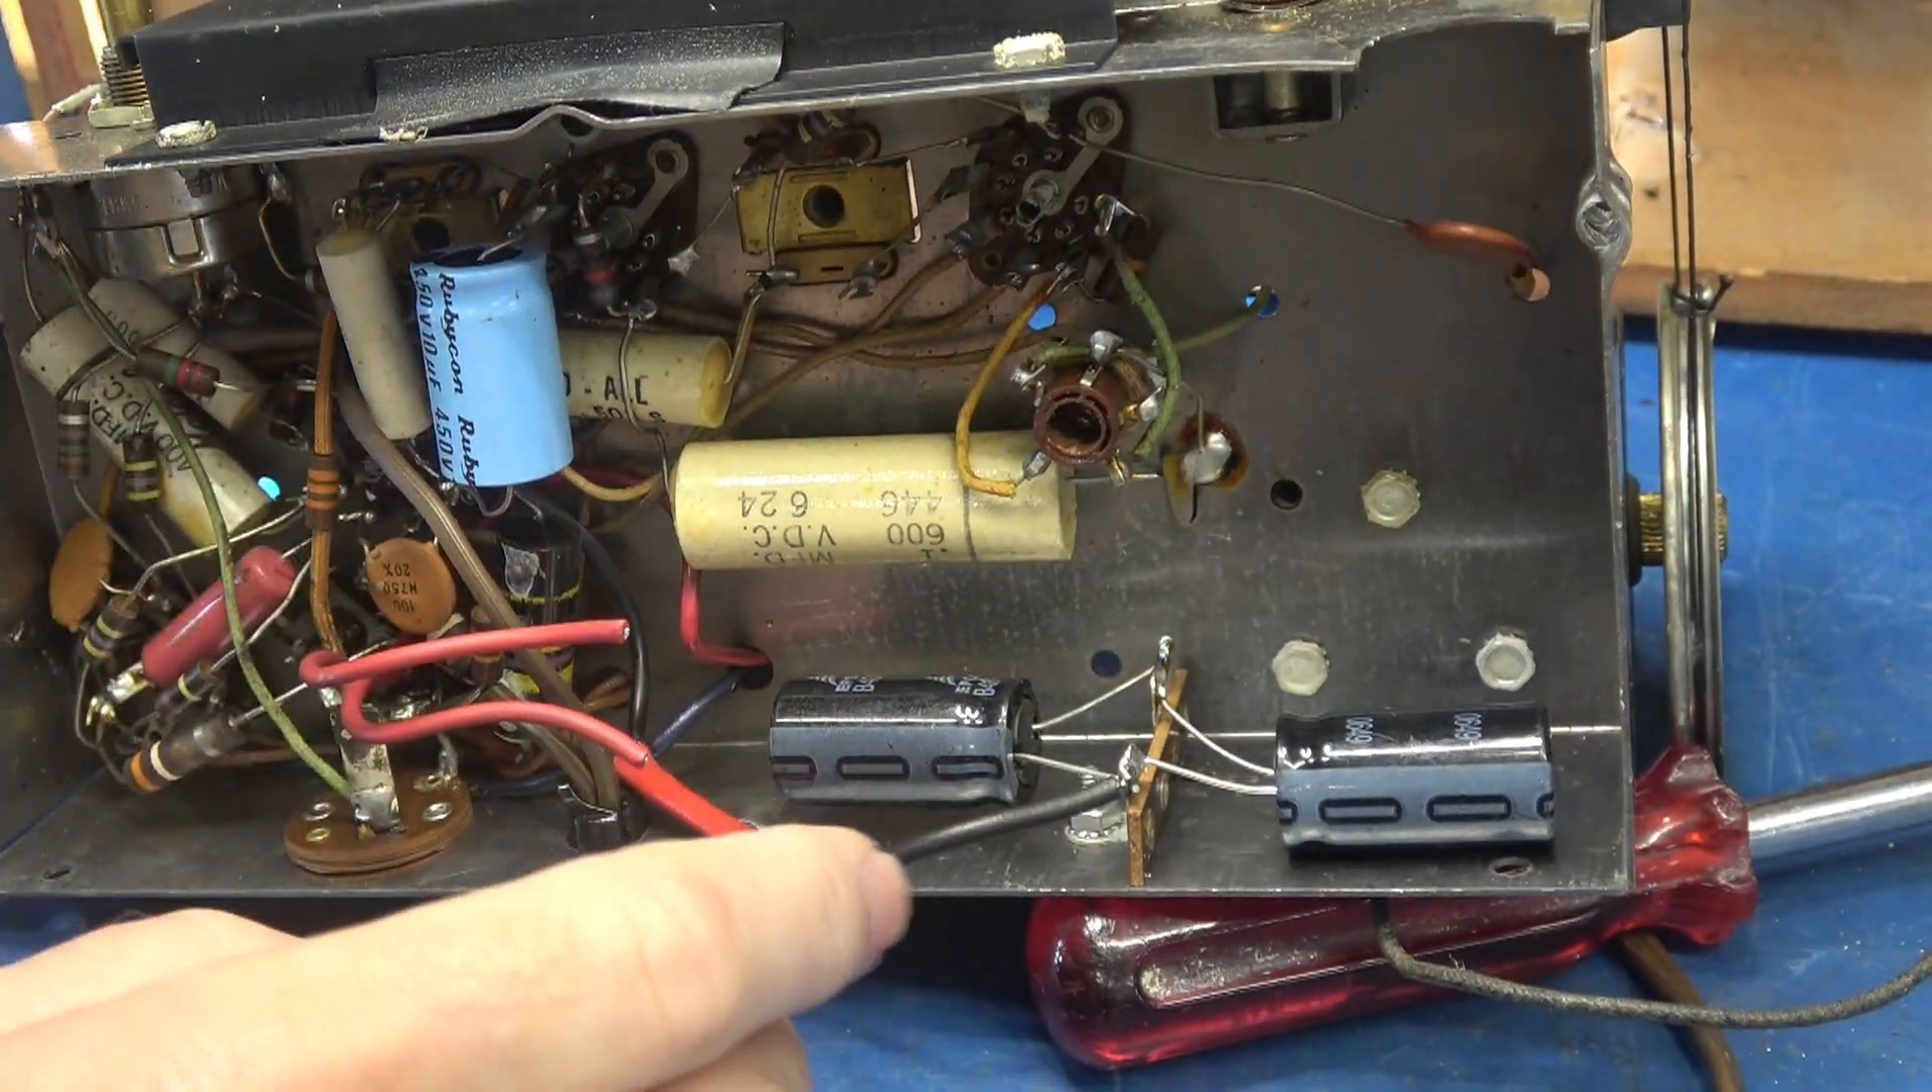So, there's our two new filter caps in place.